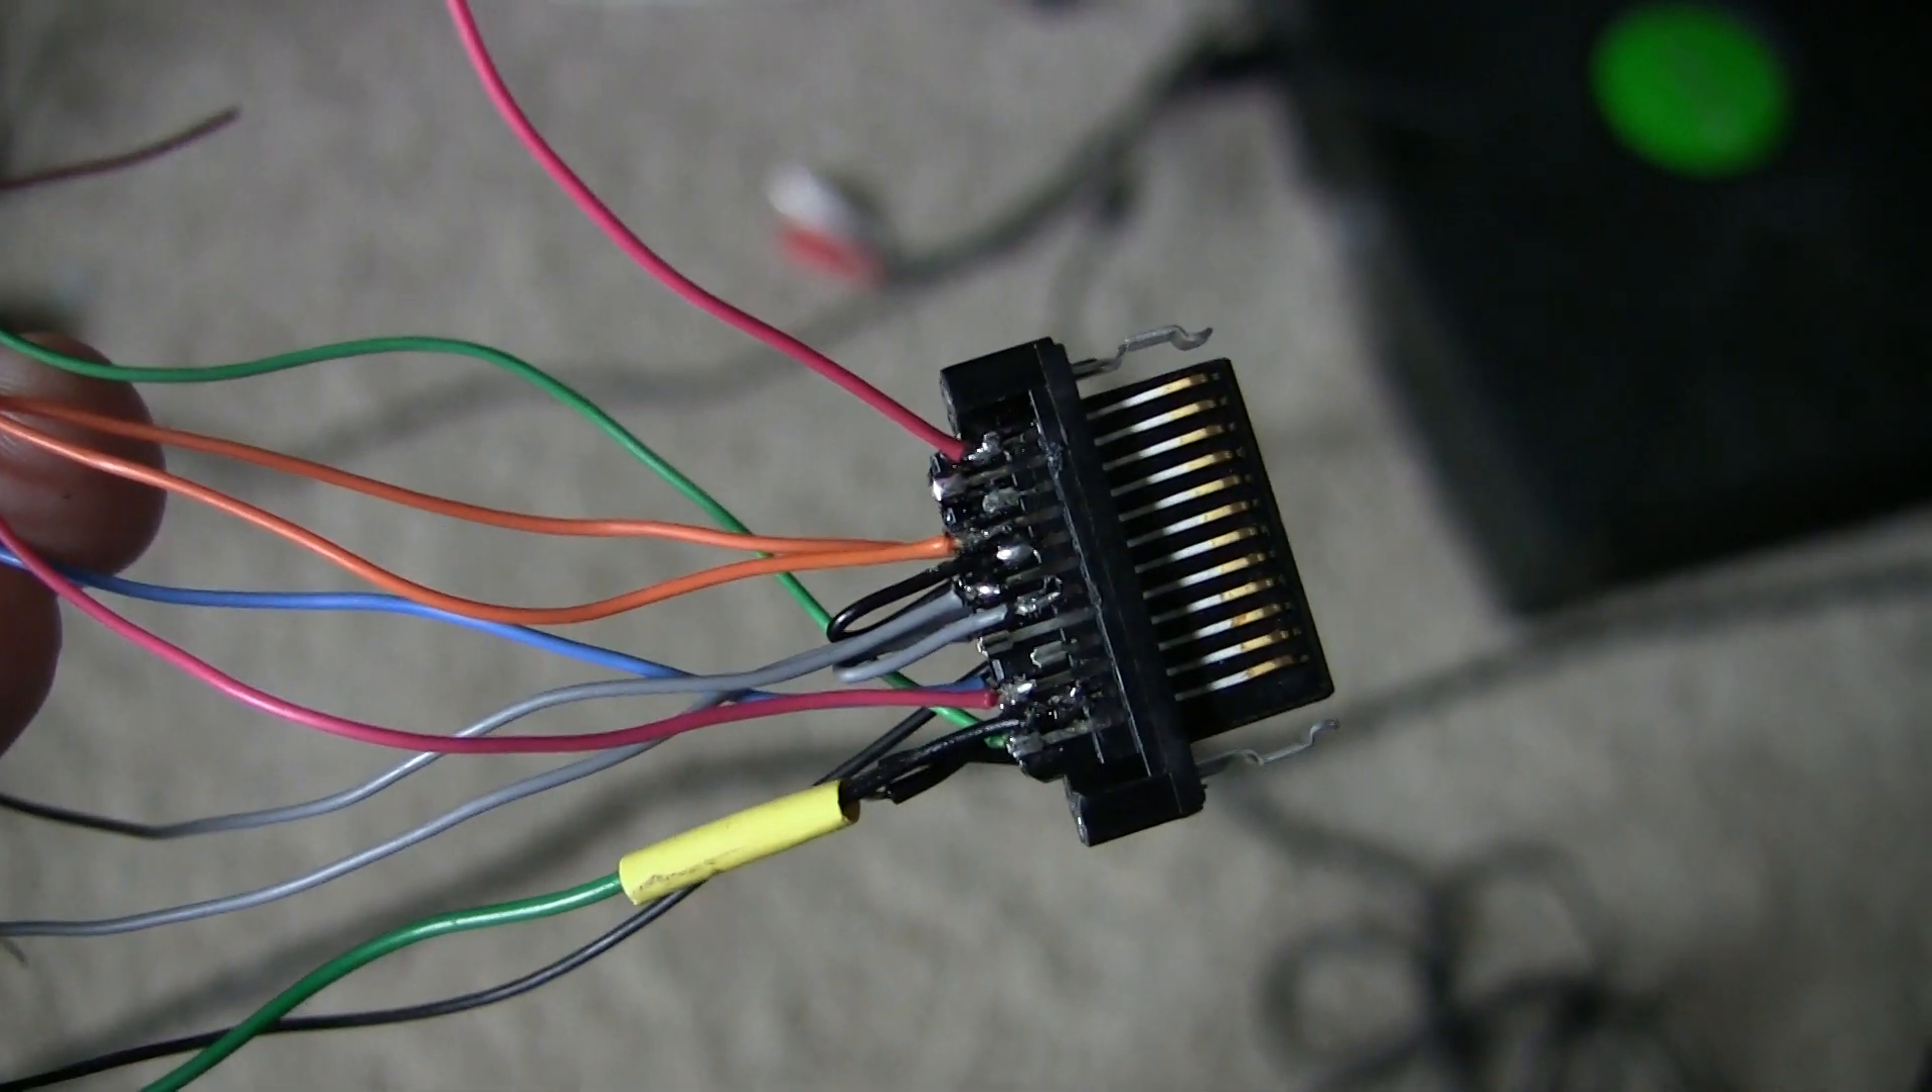So you can see here I have the Xbox AVIO pinout all wired up.